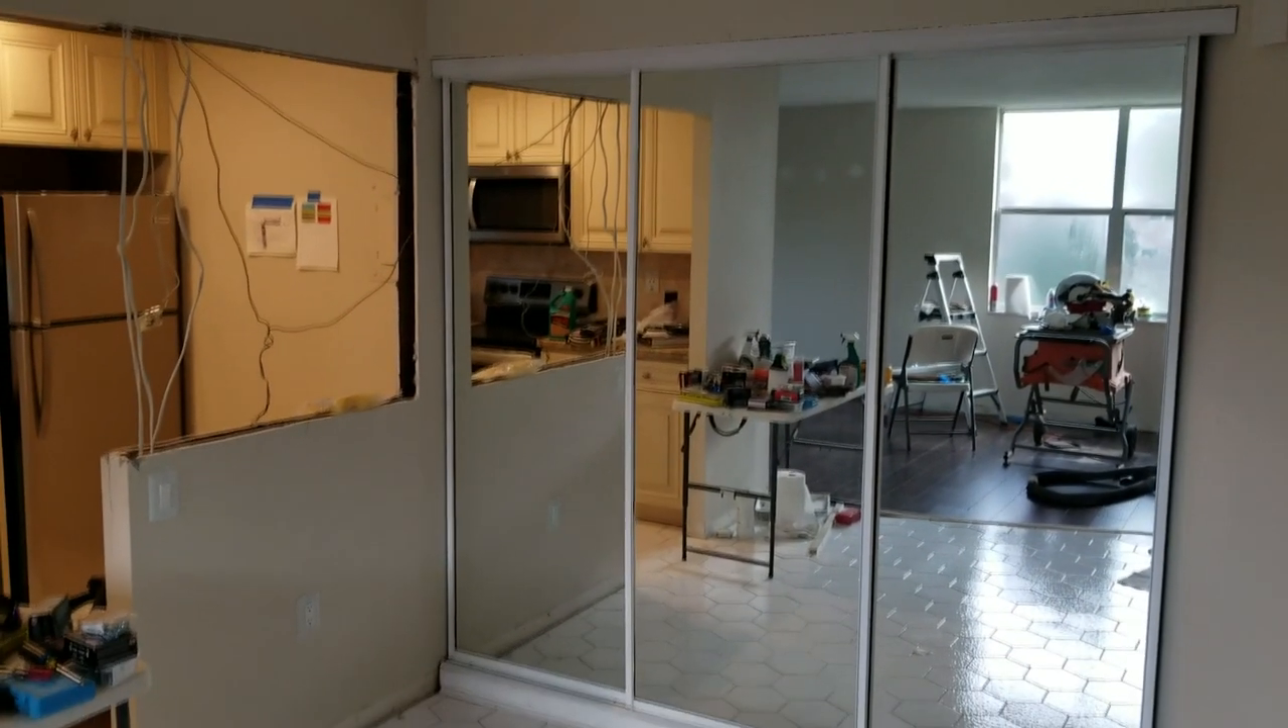Our mirror doors are put back into place here now.